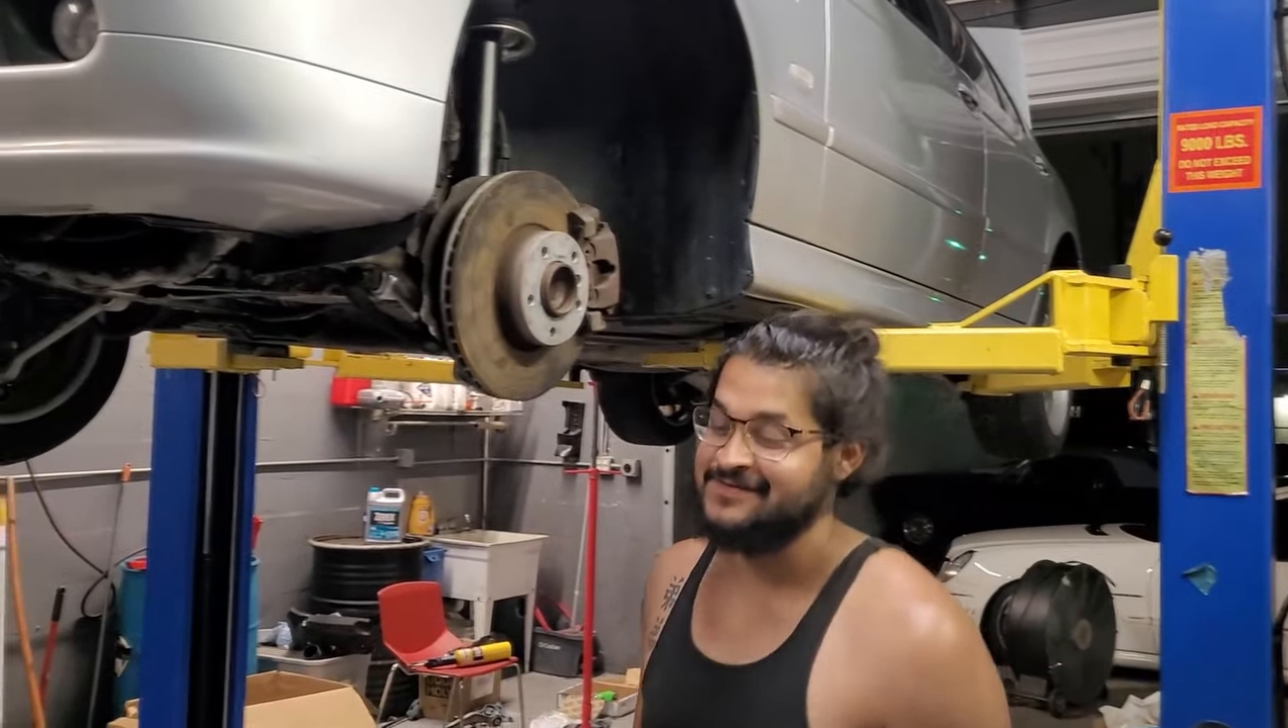We just got to put that tire on. That's the only thing that's left to do.